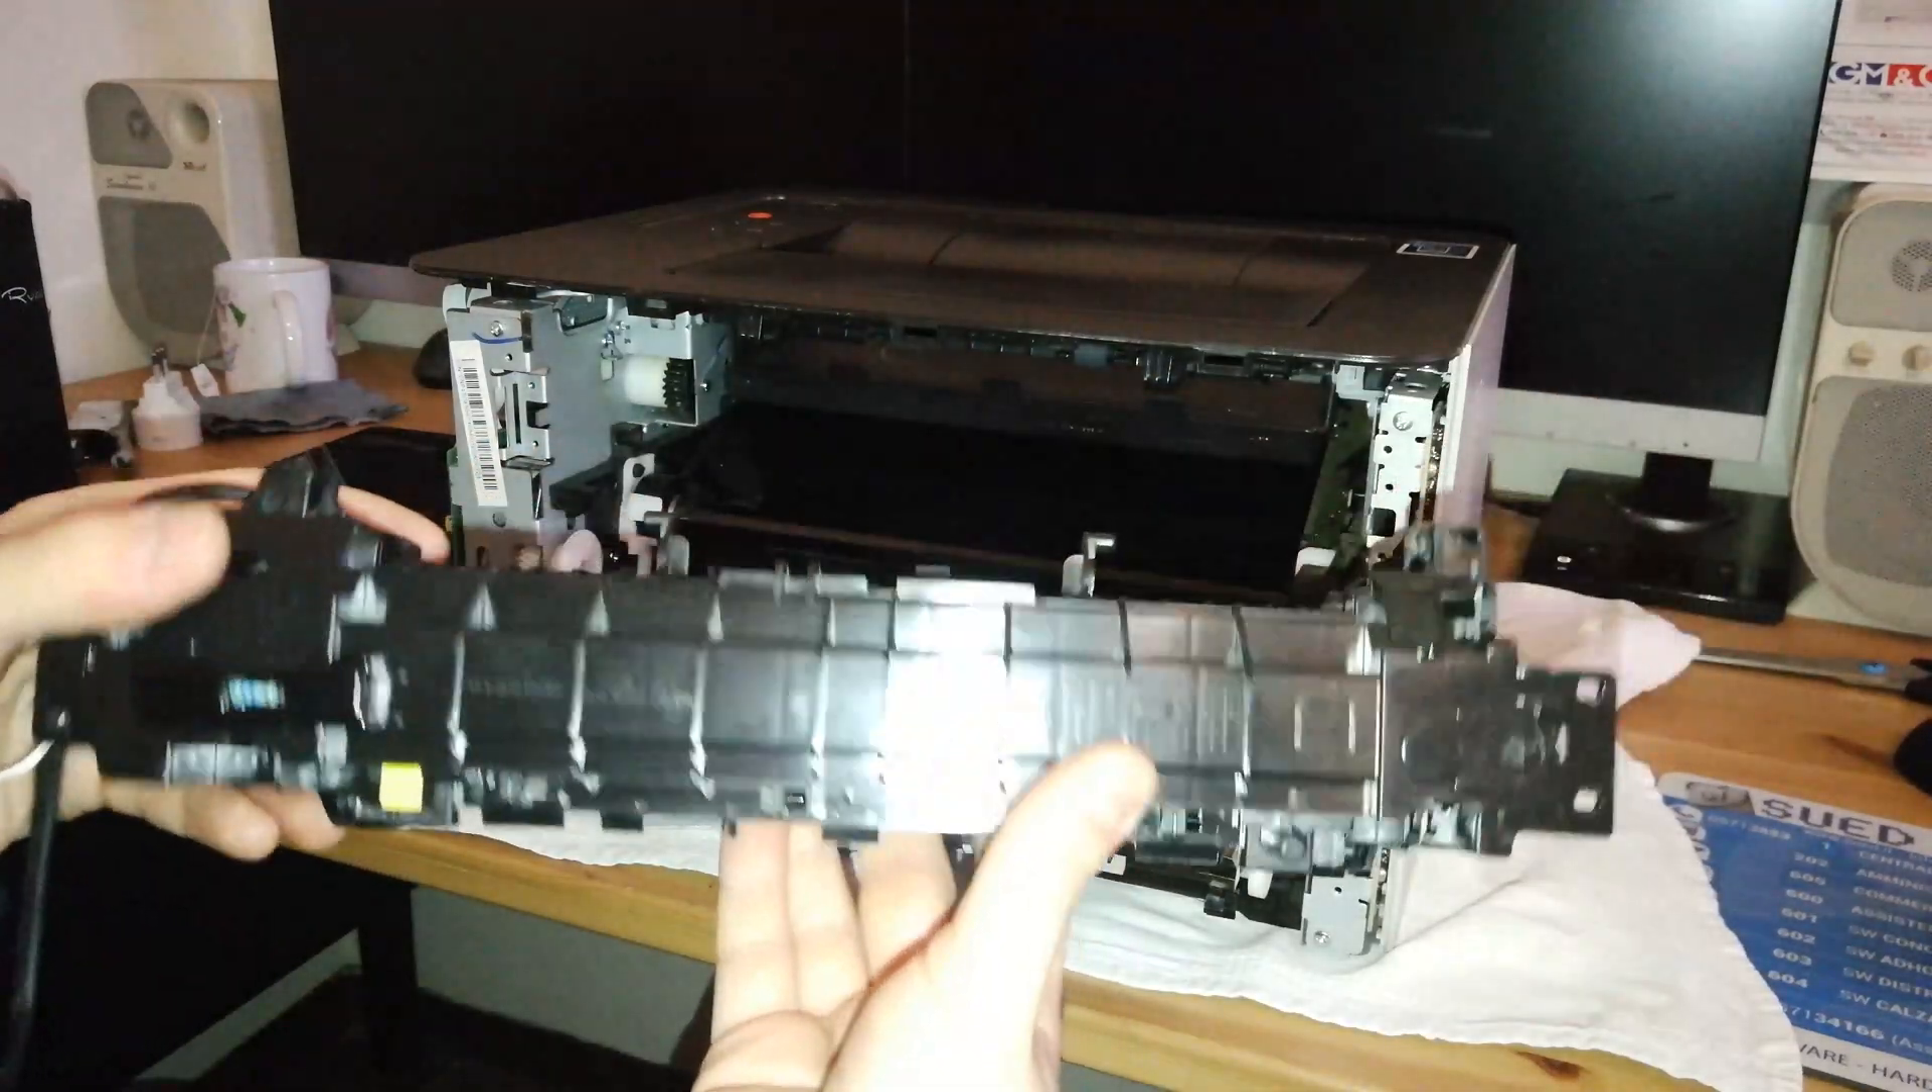And now you have the fuser unit removed and you can even open this top cover and inspect it and look for some irregularities replace it and any other thing you might want to do to the fuser unit.